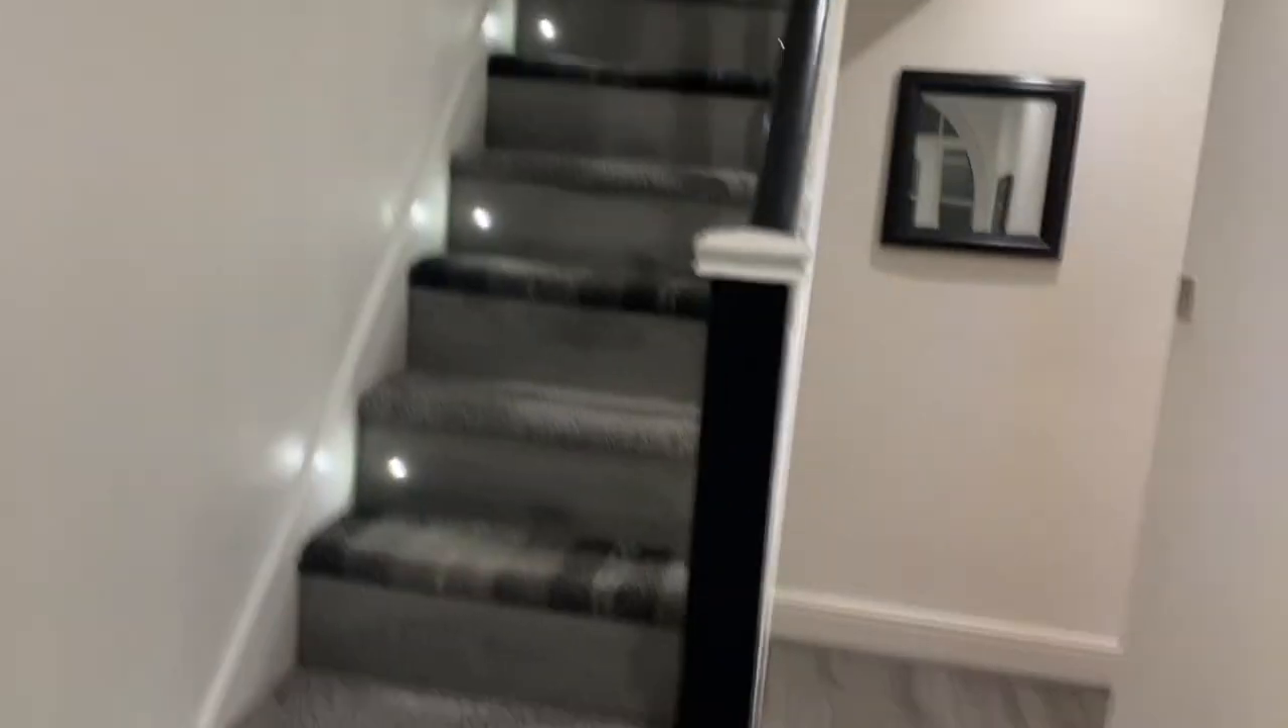We got the little lights put in.